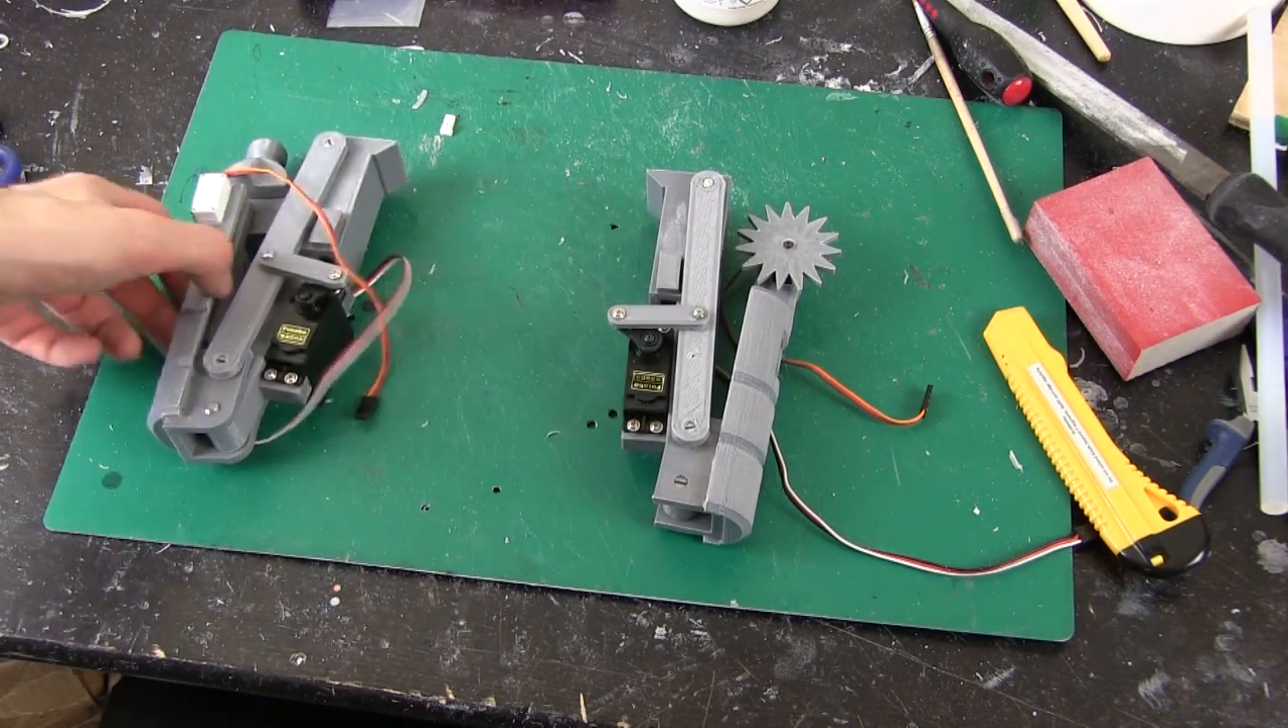Here are my final arms with the bits and pieces on.